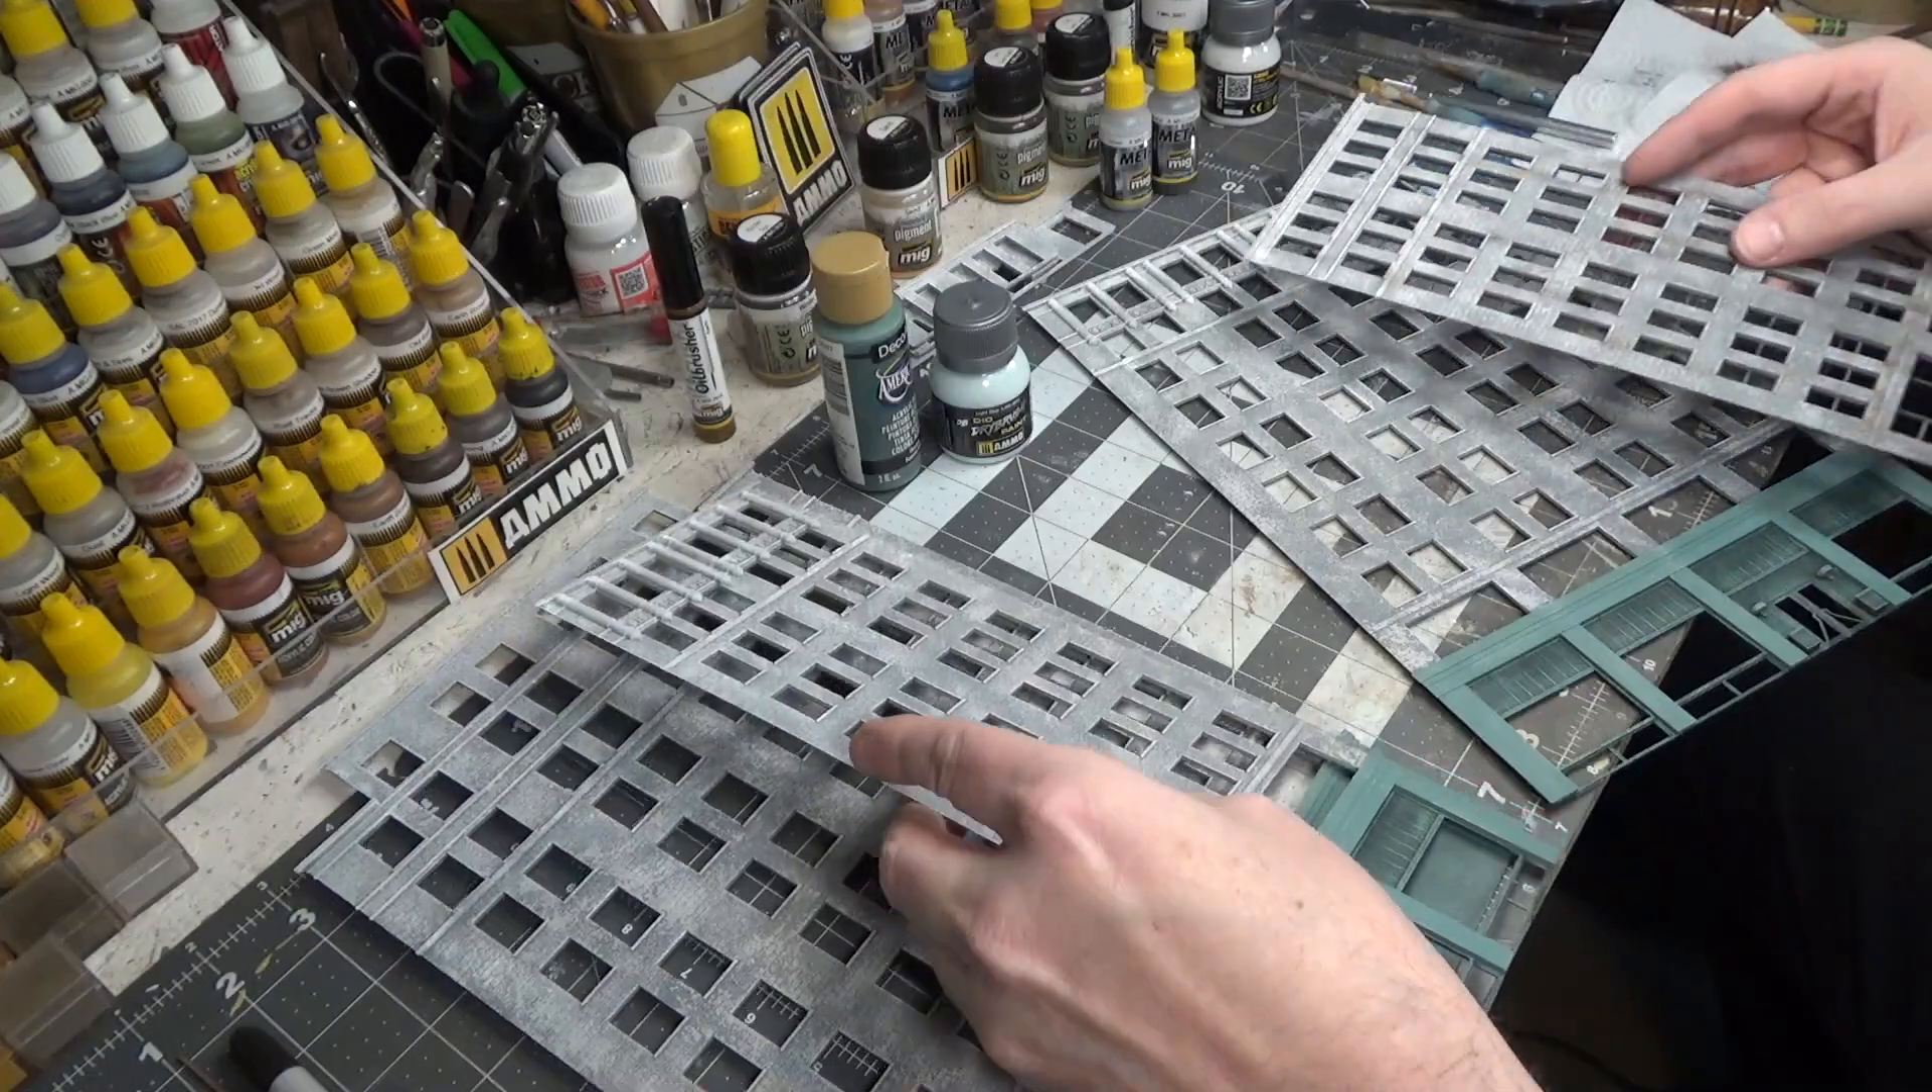And we still have to get all of our windows put in.